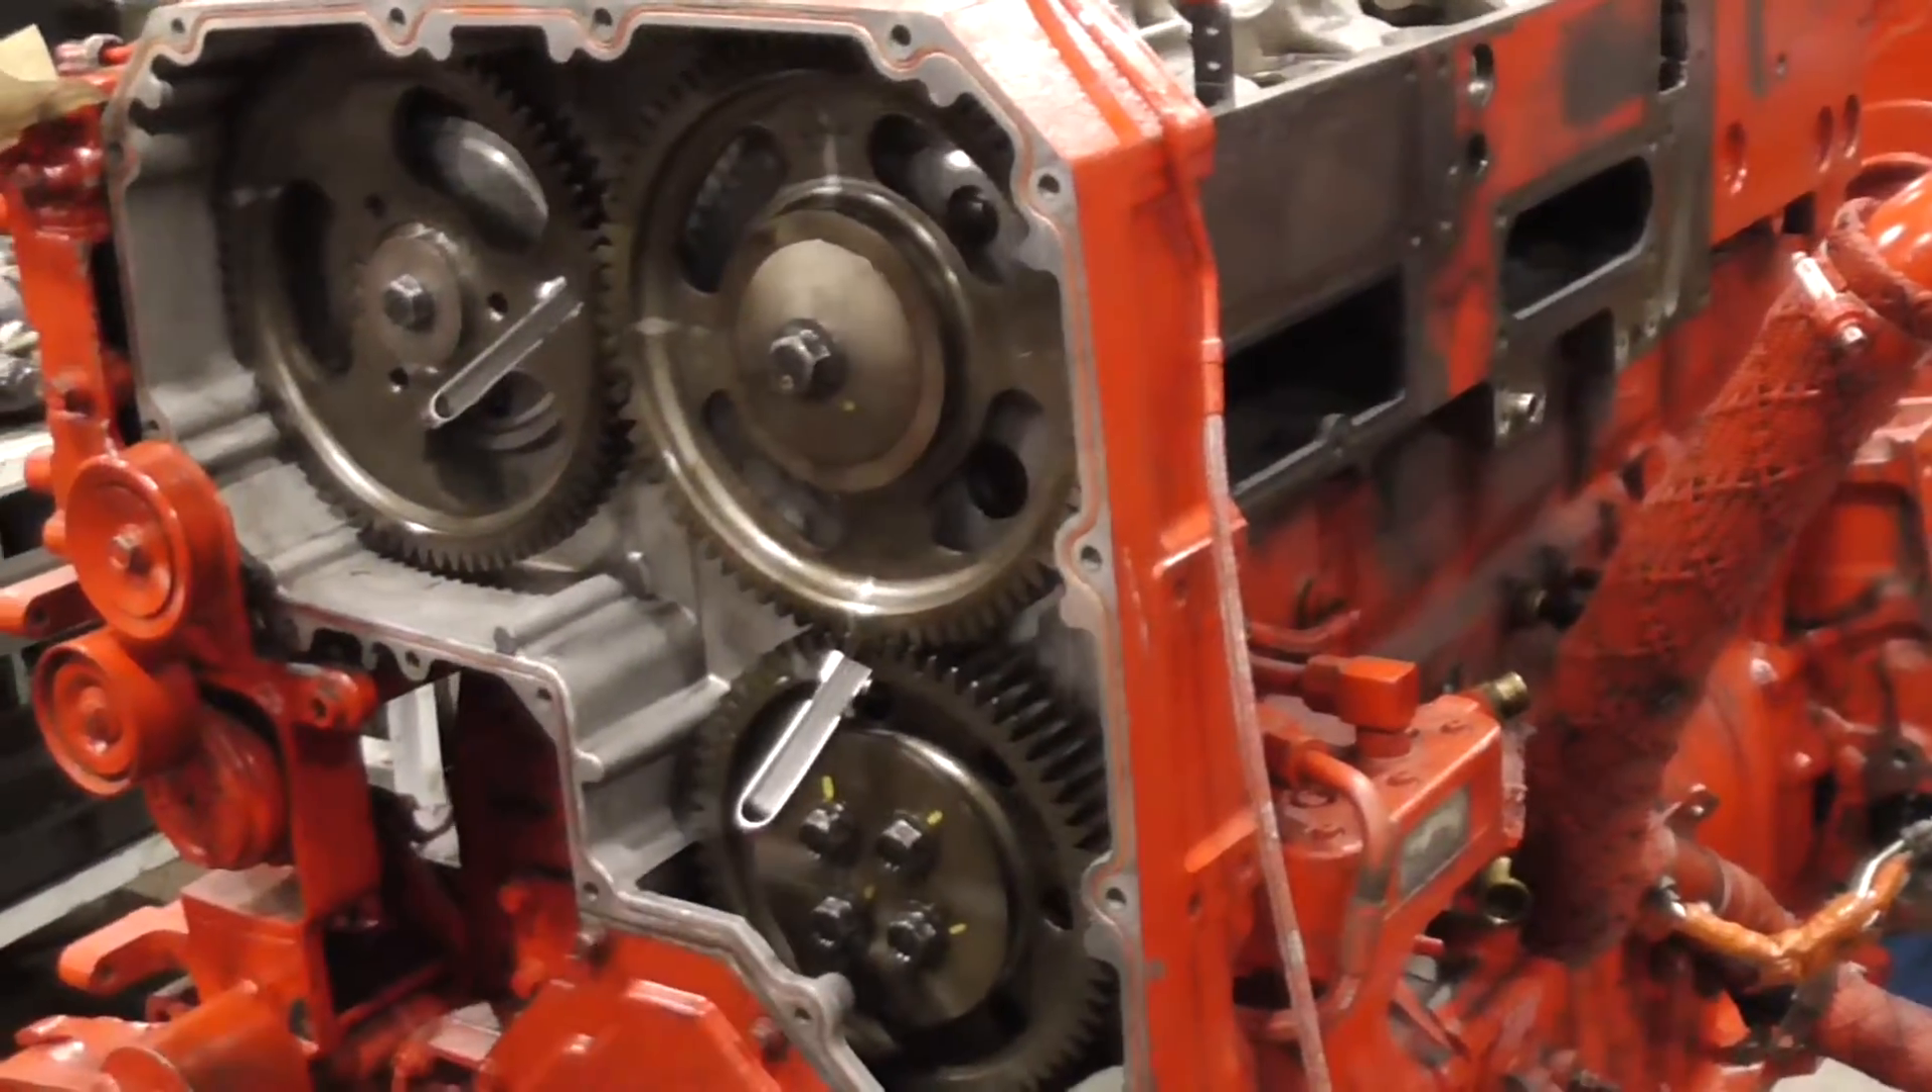So he's got his feeler gauges in place.